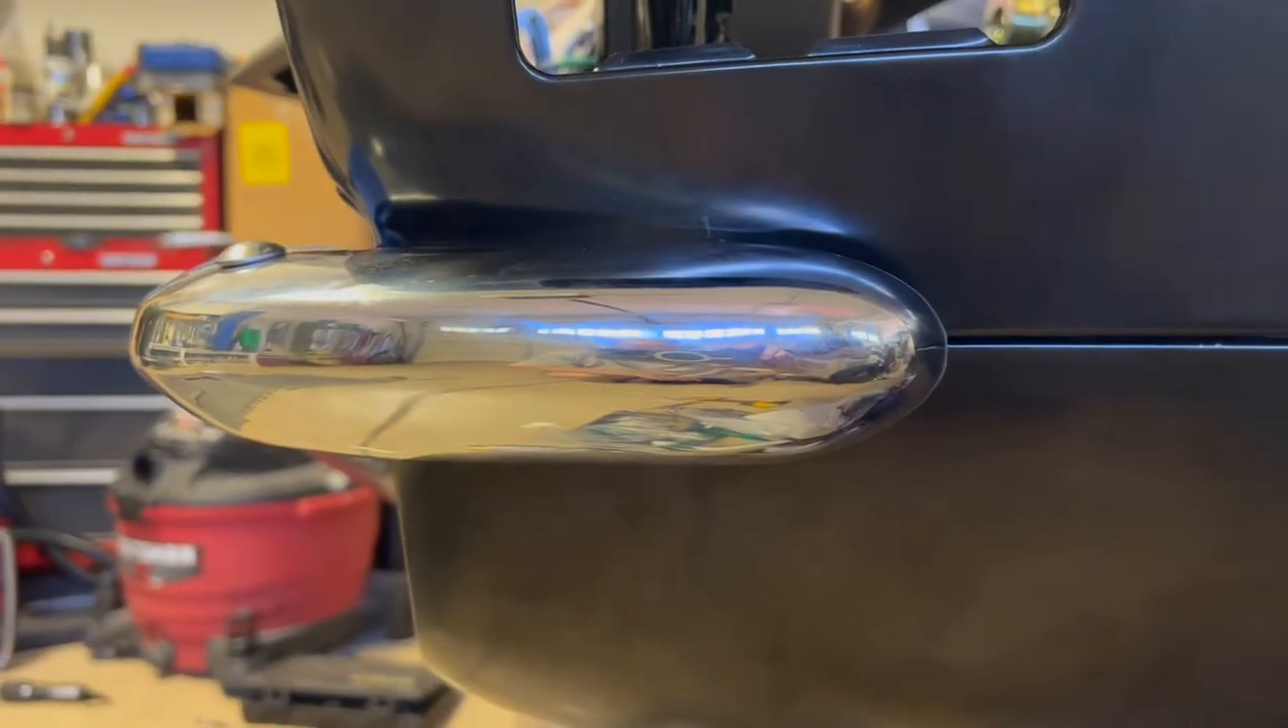This is the driver's side and you can see that the horizontal plane of the bumper is pretty much lined up with the body line here it's pretty darn close.